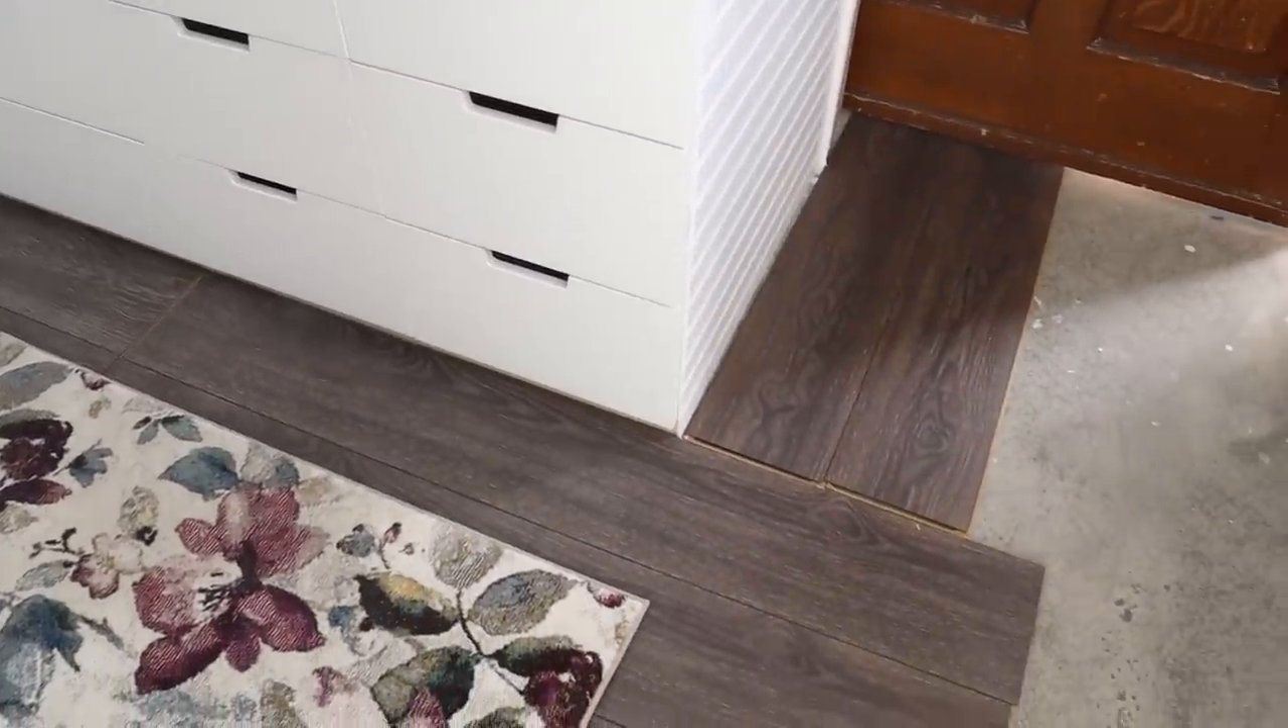Now i did go ahead and laid down some of the planks of the flooring that will eventually be going in here we still need to add that as well as the trim.